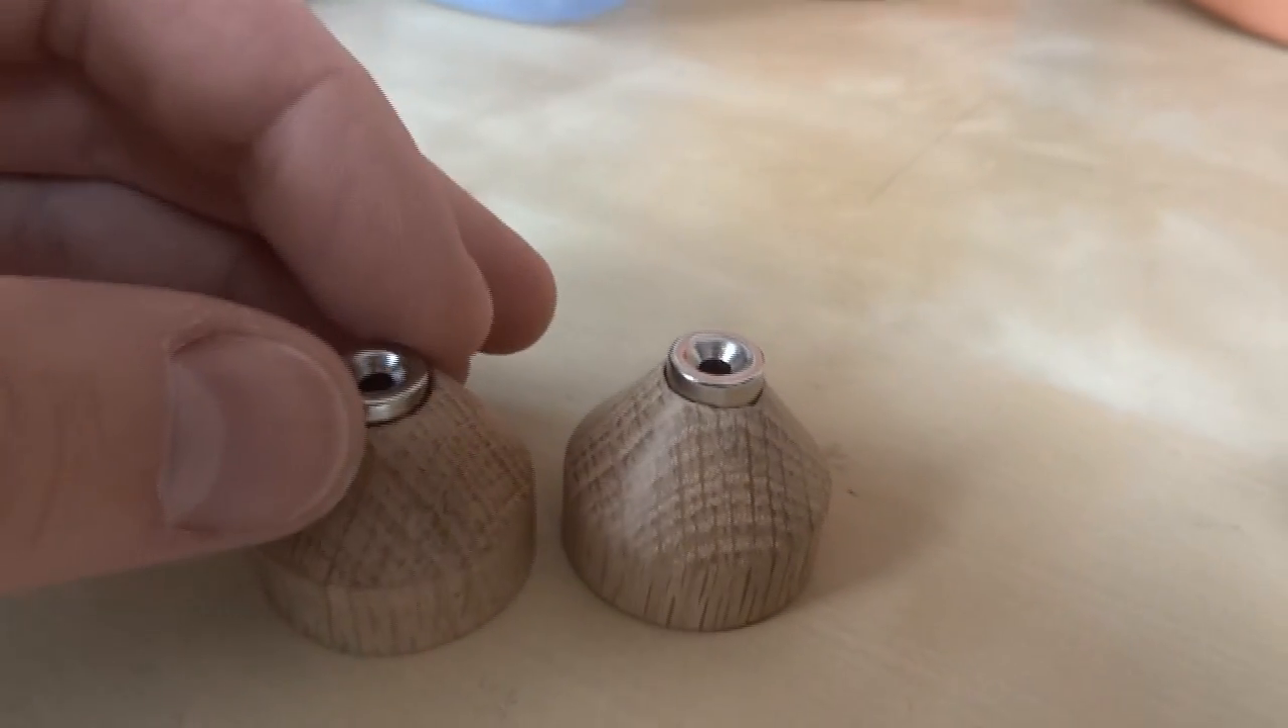The magnets seem to fit in the end fine there.